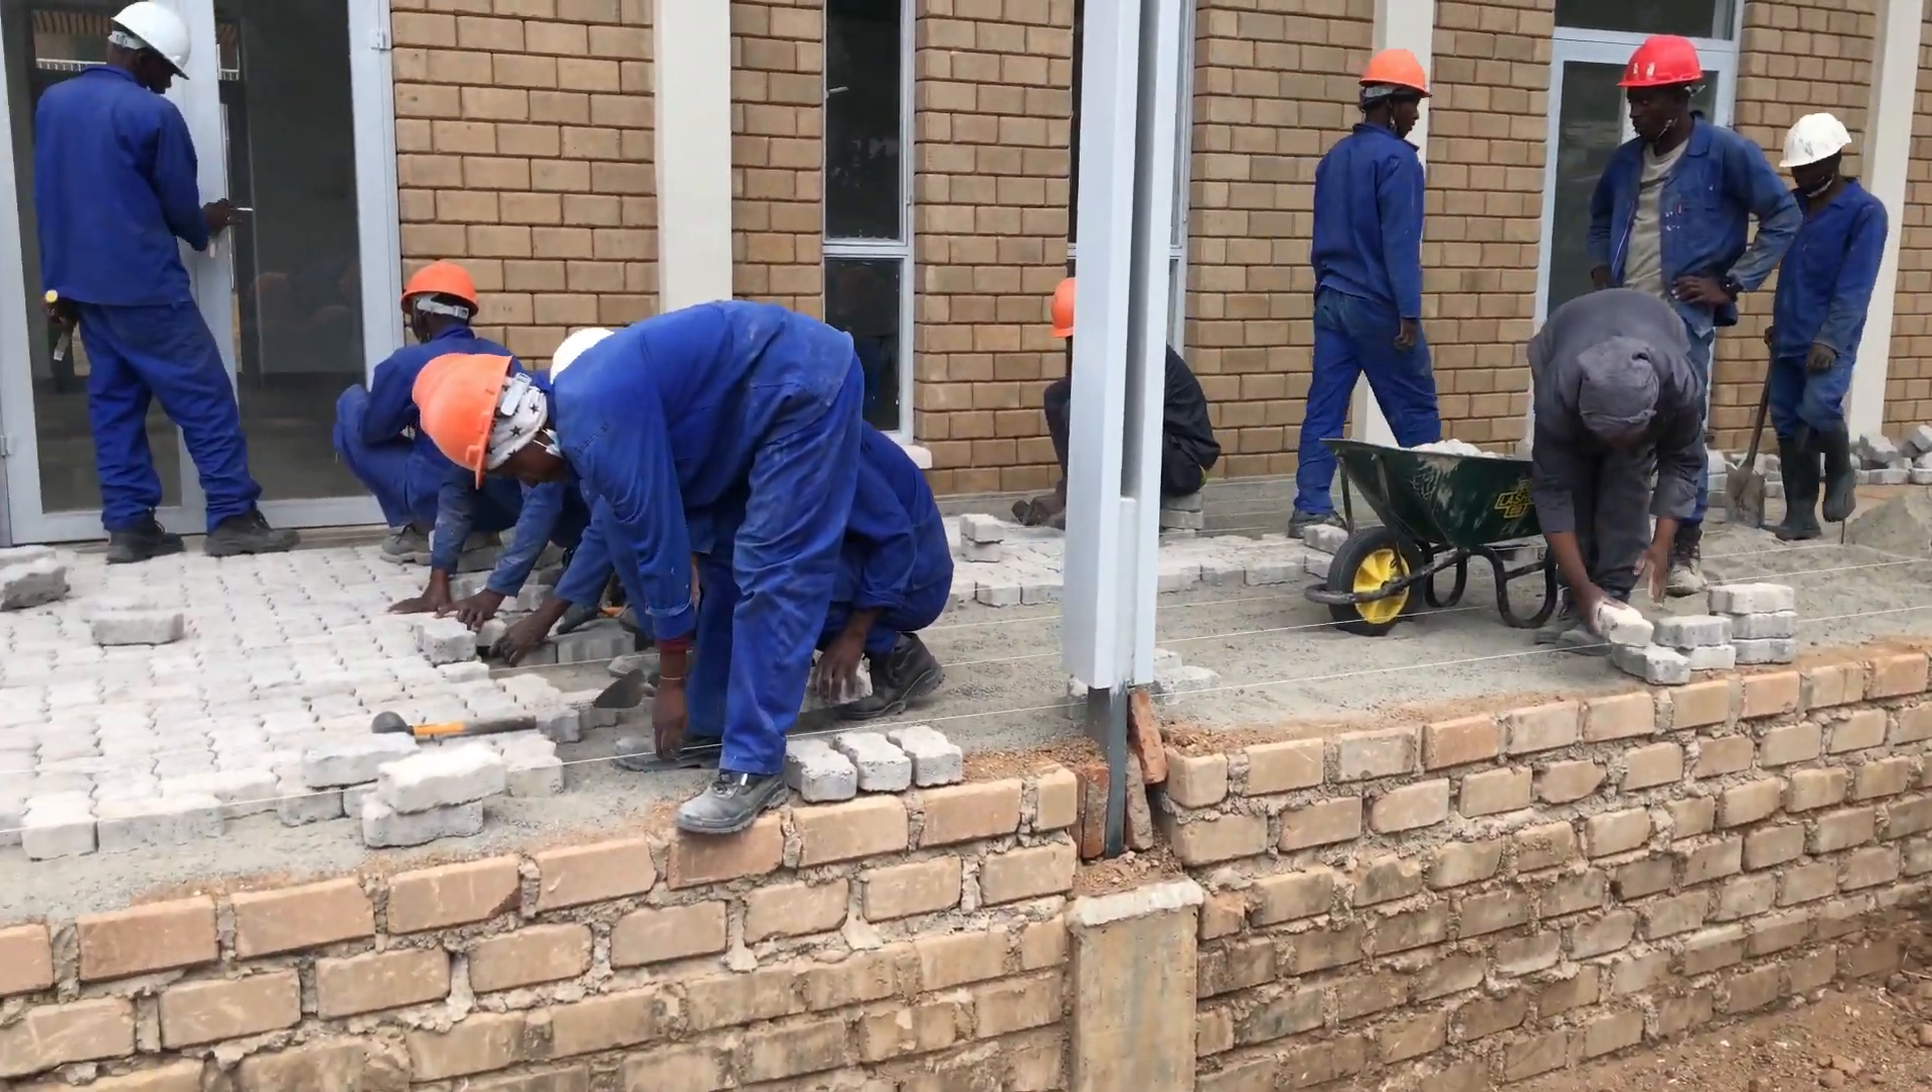Our east side of our building, fixing of paving blocks on our walkway is in progress.